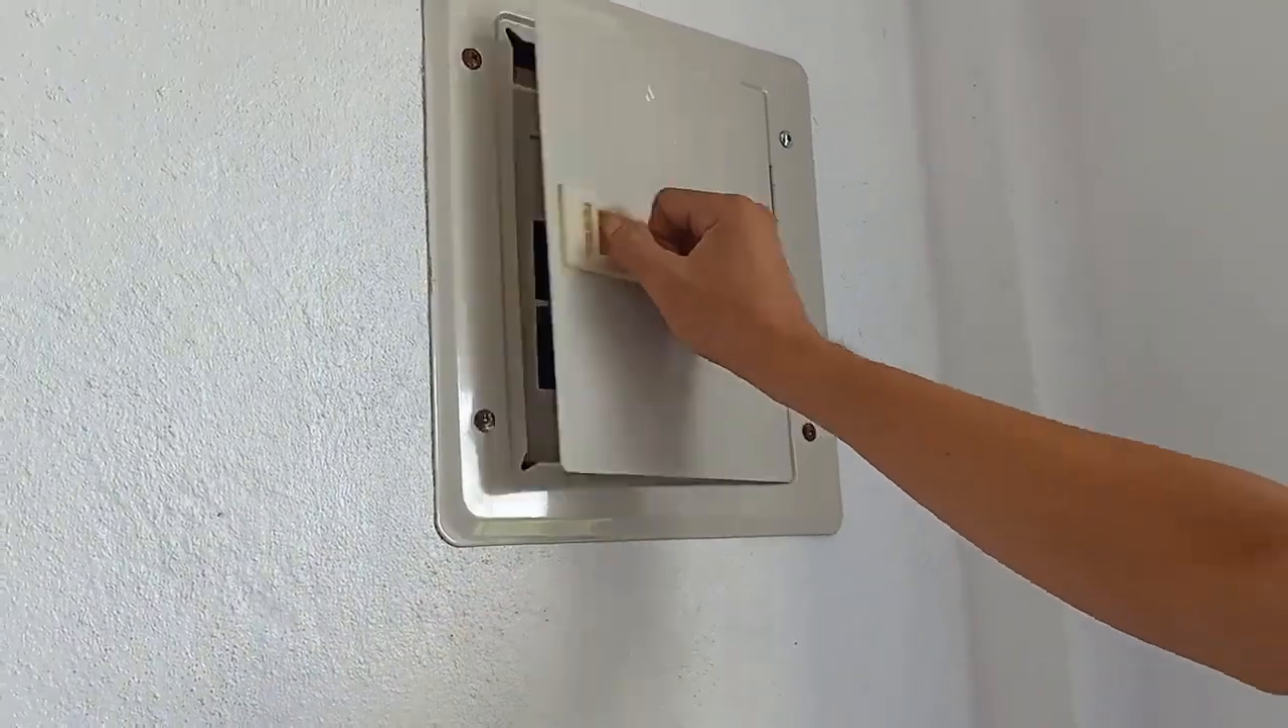Ito na mga boss Natapos na natin na-install yung ating Cover Sa ating panel box.